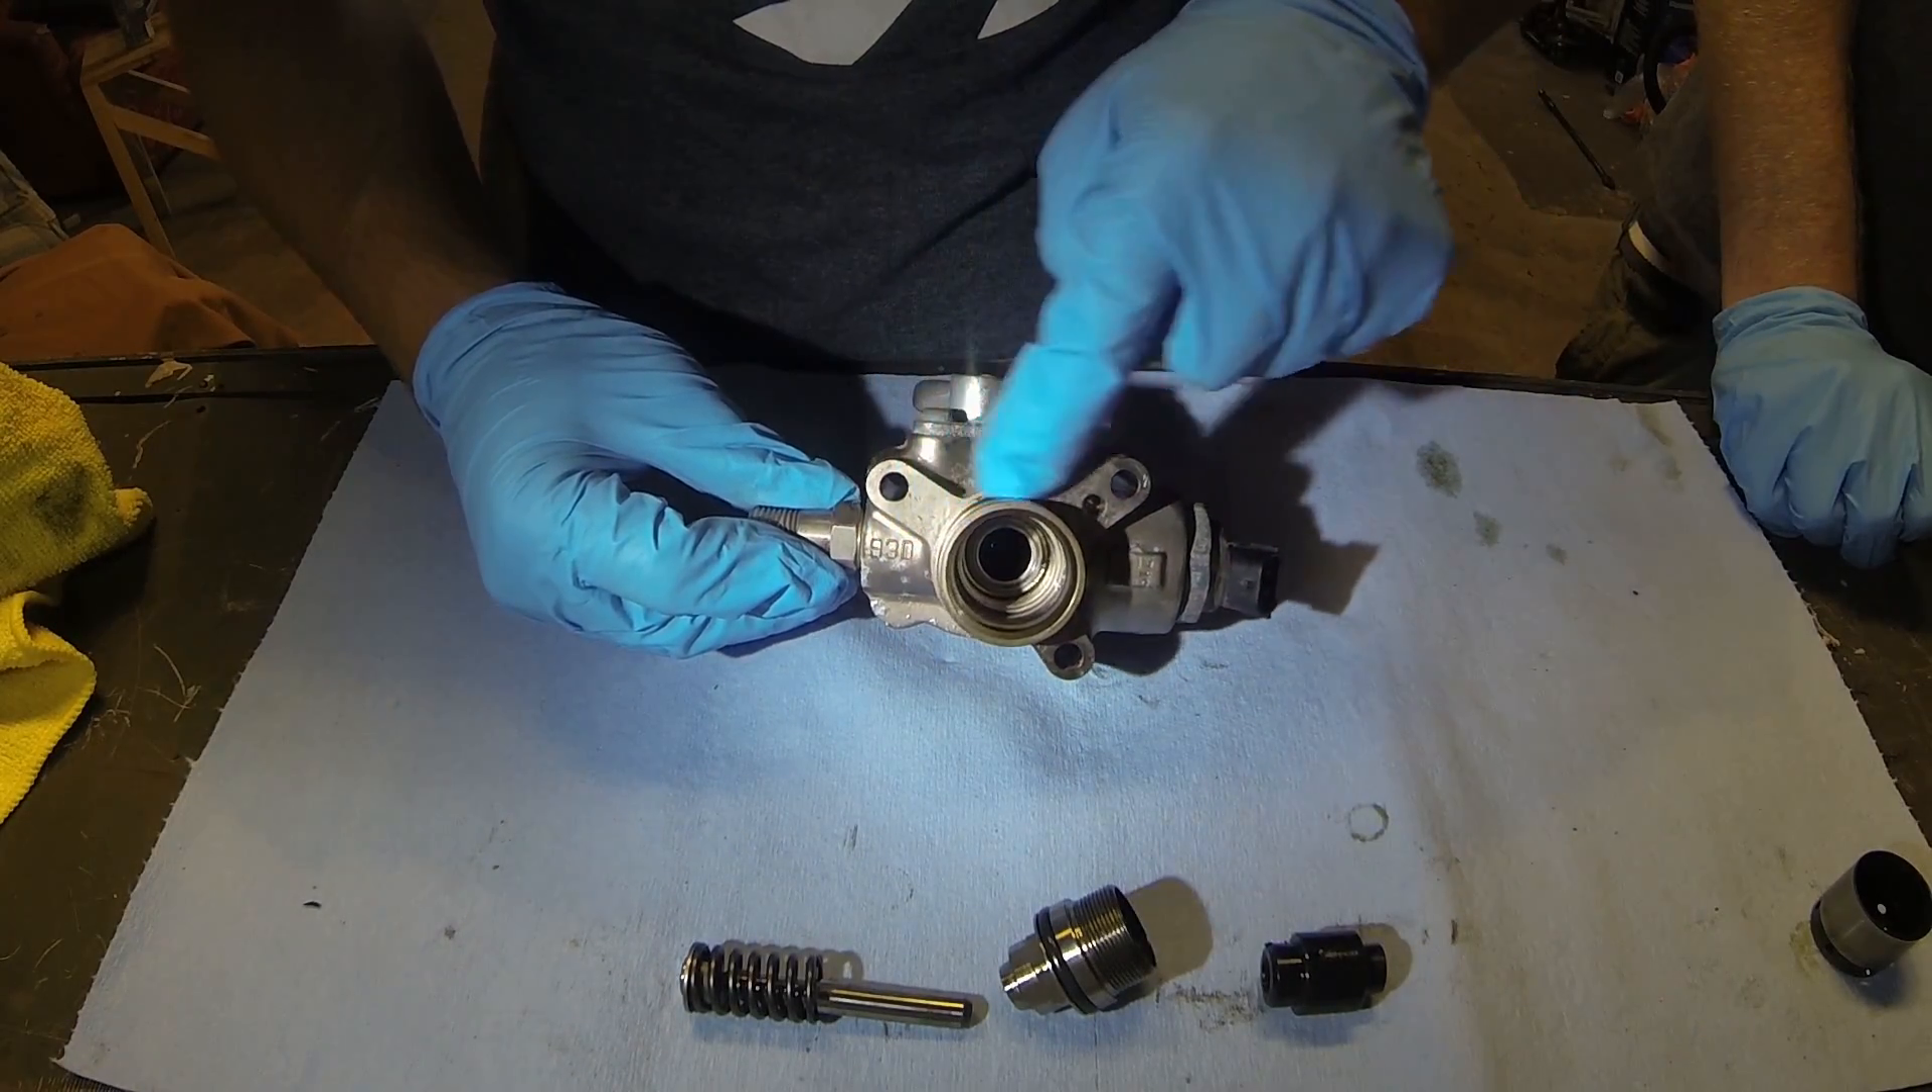Okay, so we've got the pump disassembled here, as you can see the internals go into here.